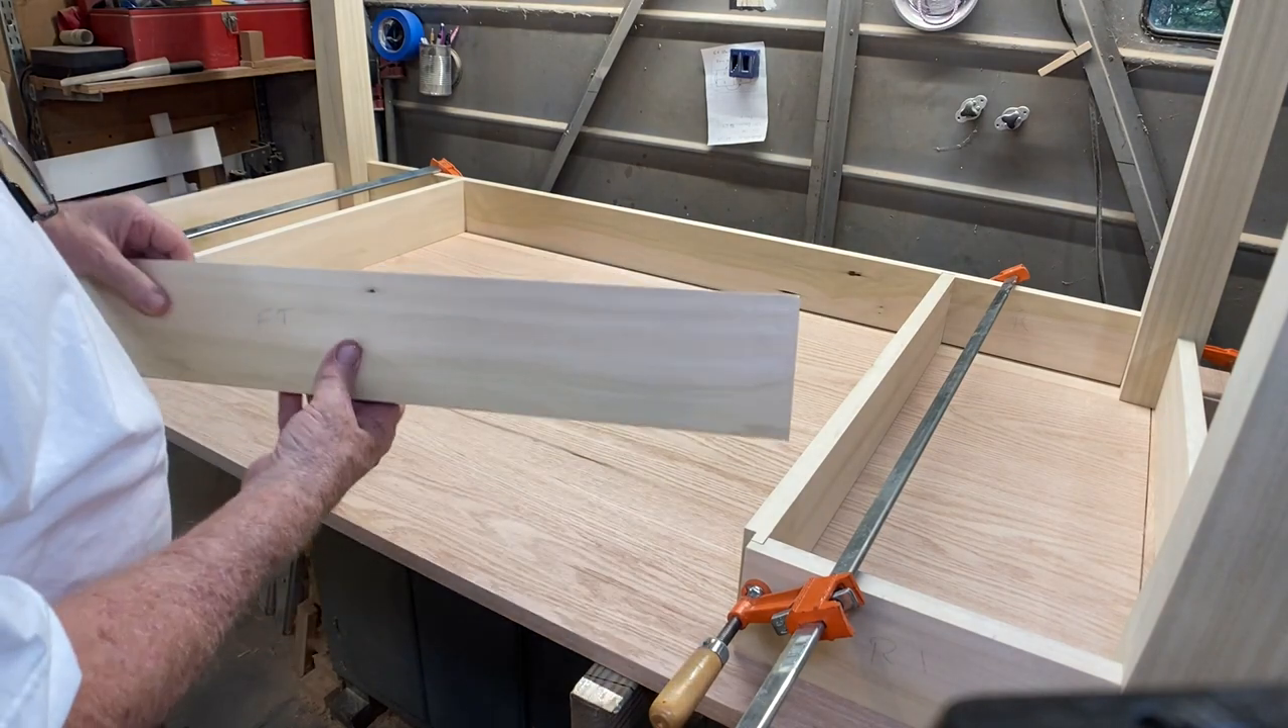I've got these sides all clamped up.